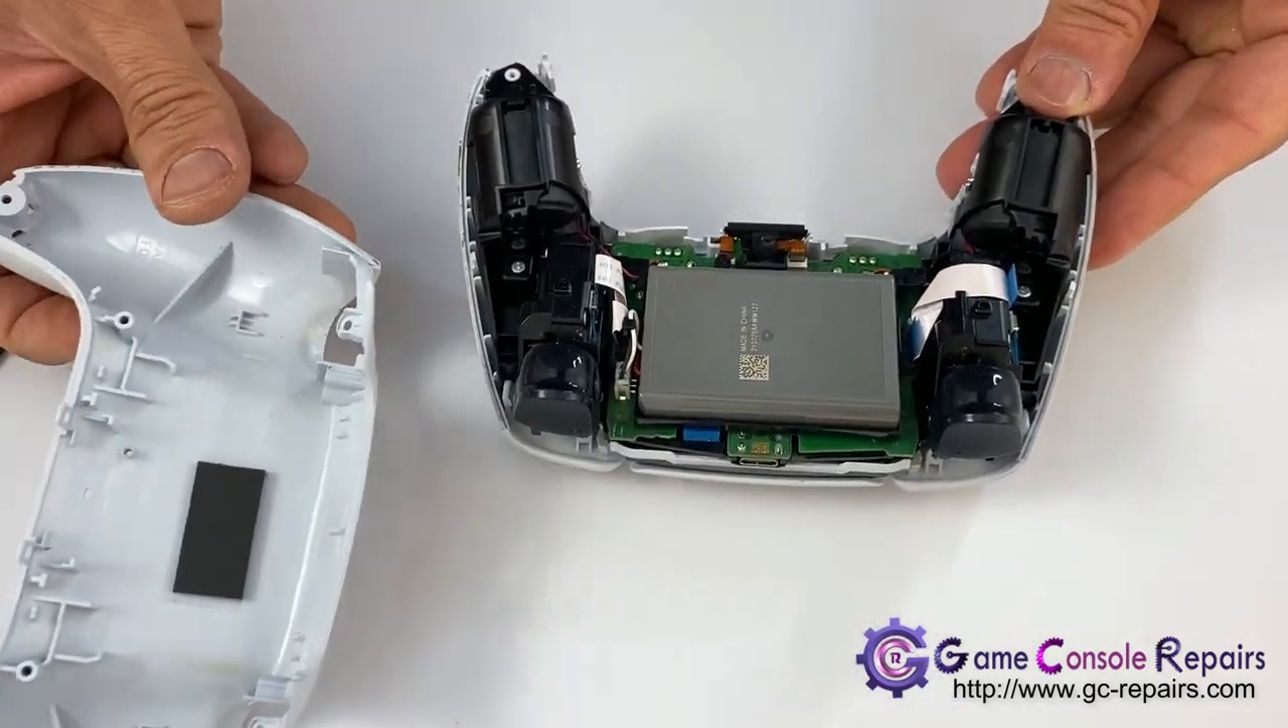So that's our back cover removed.